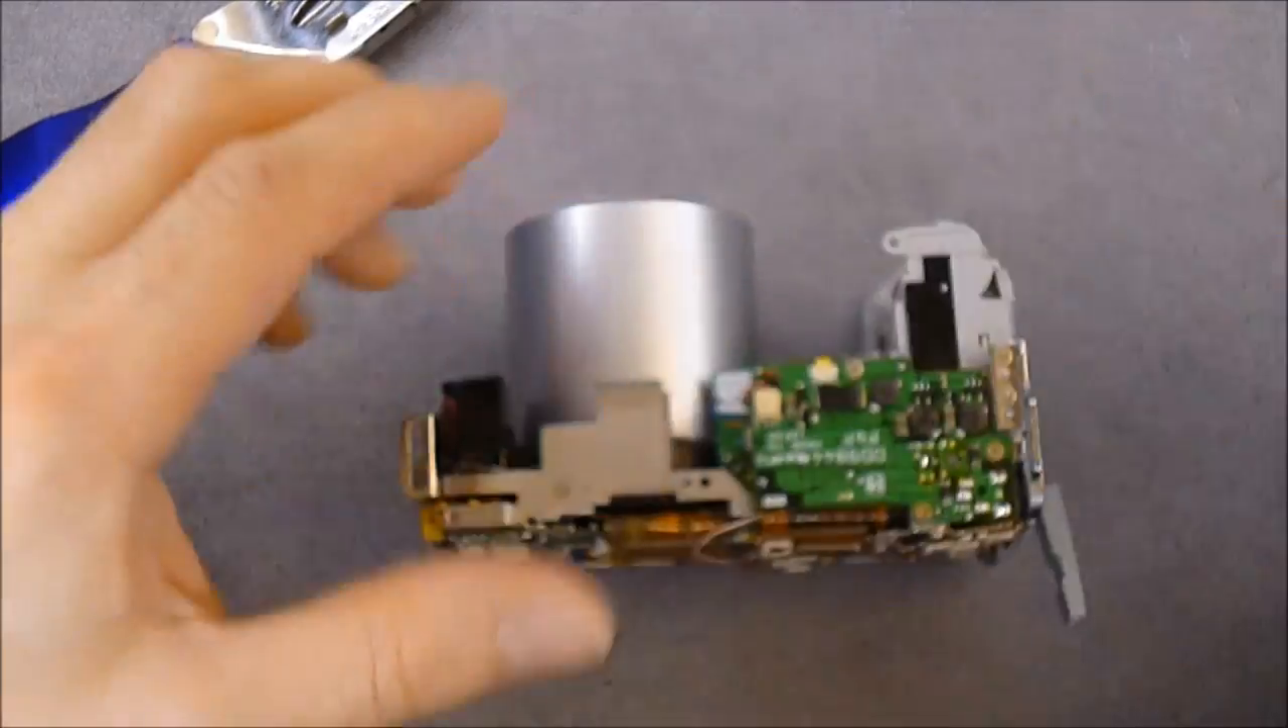And, here is the camera almost naked.